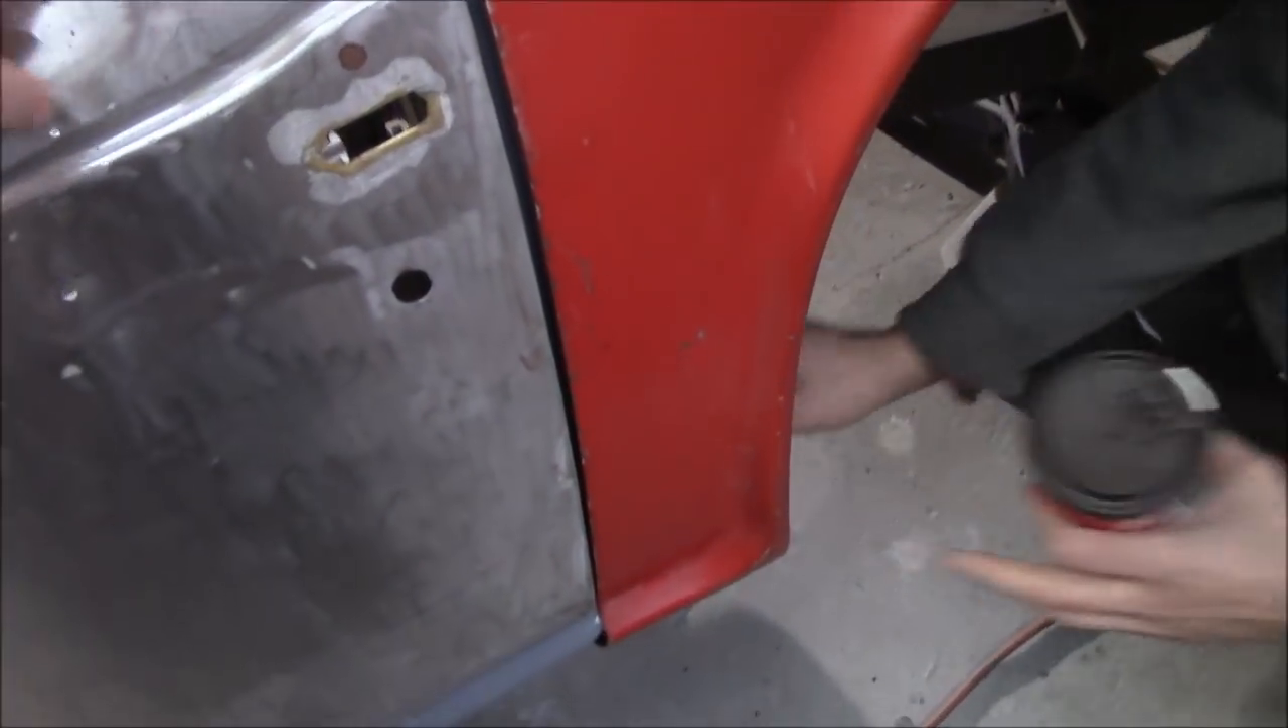The driver's fender needs to be clamped down the bottom but it looks pretty good gap wise as well.